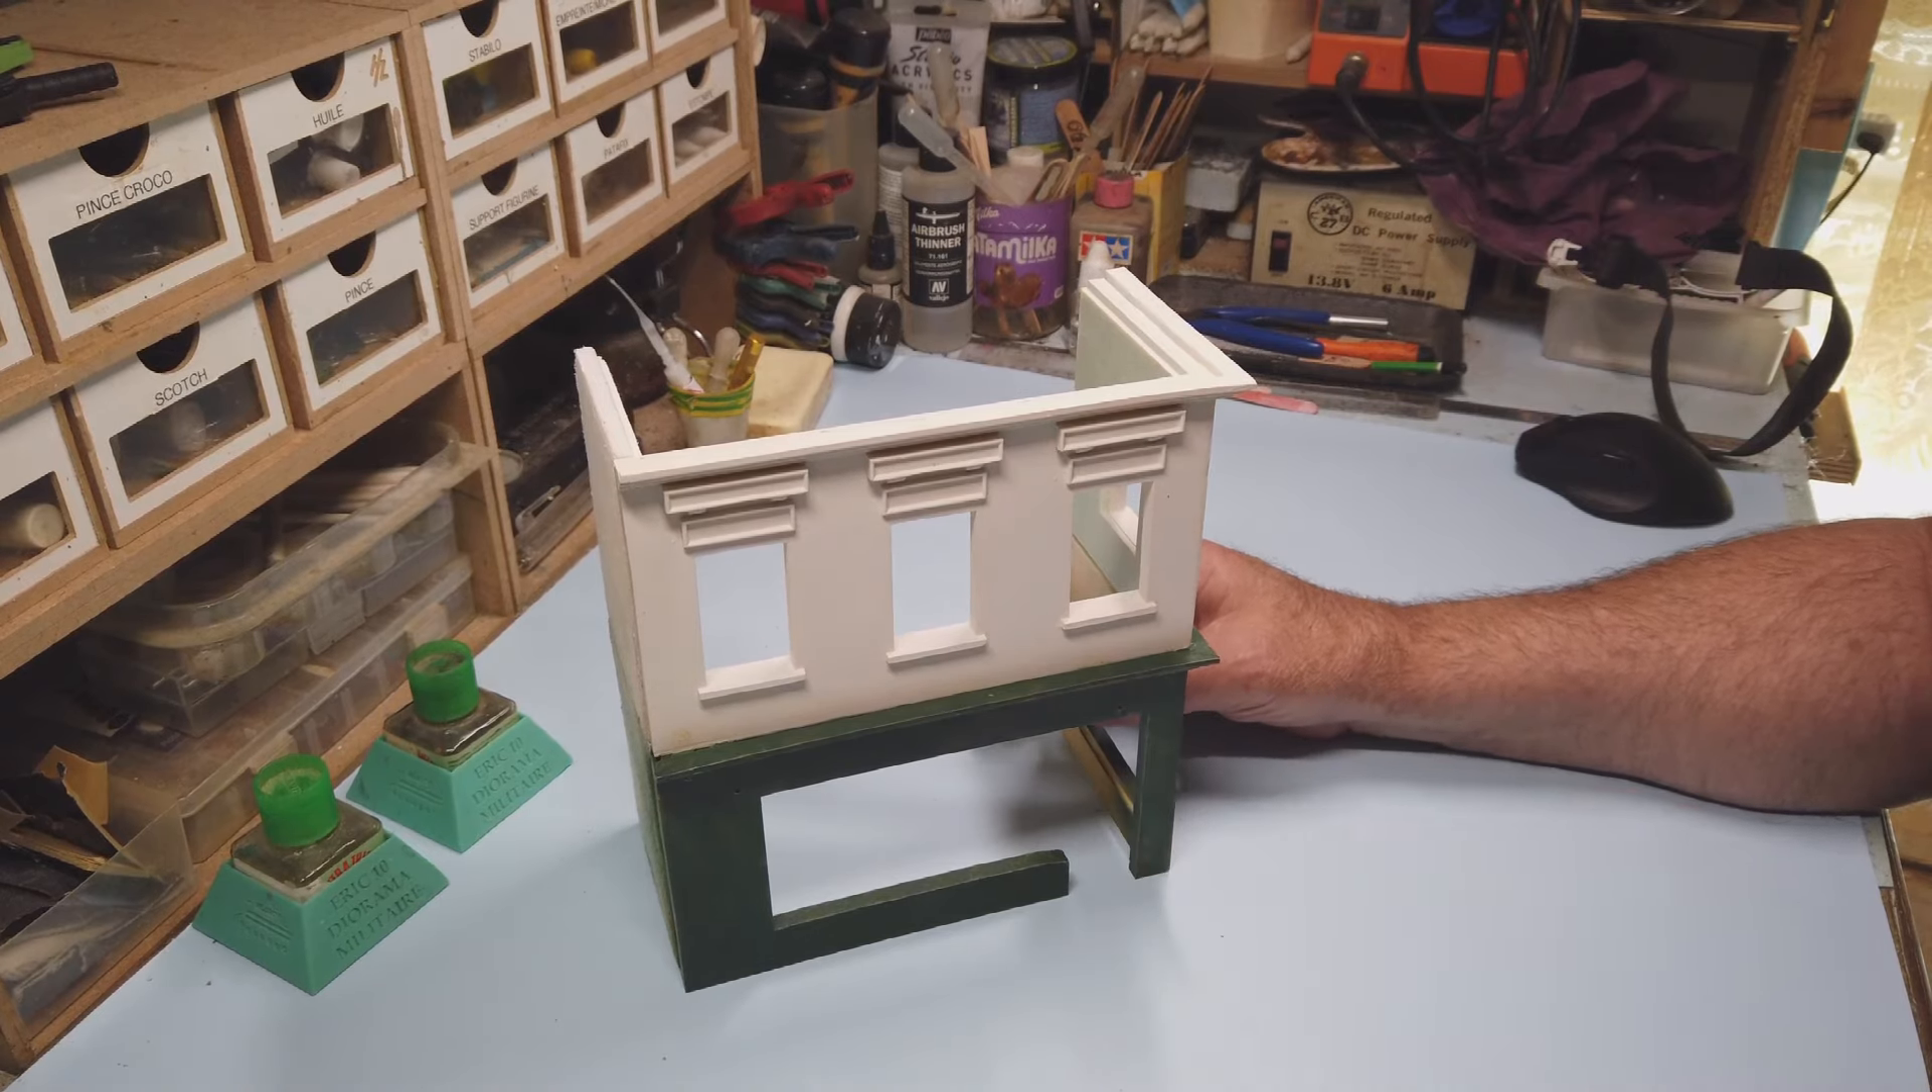Donc là j'ai assemblé rez-de-chaussée et l'étage les corniches ont été posés.